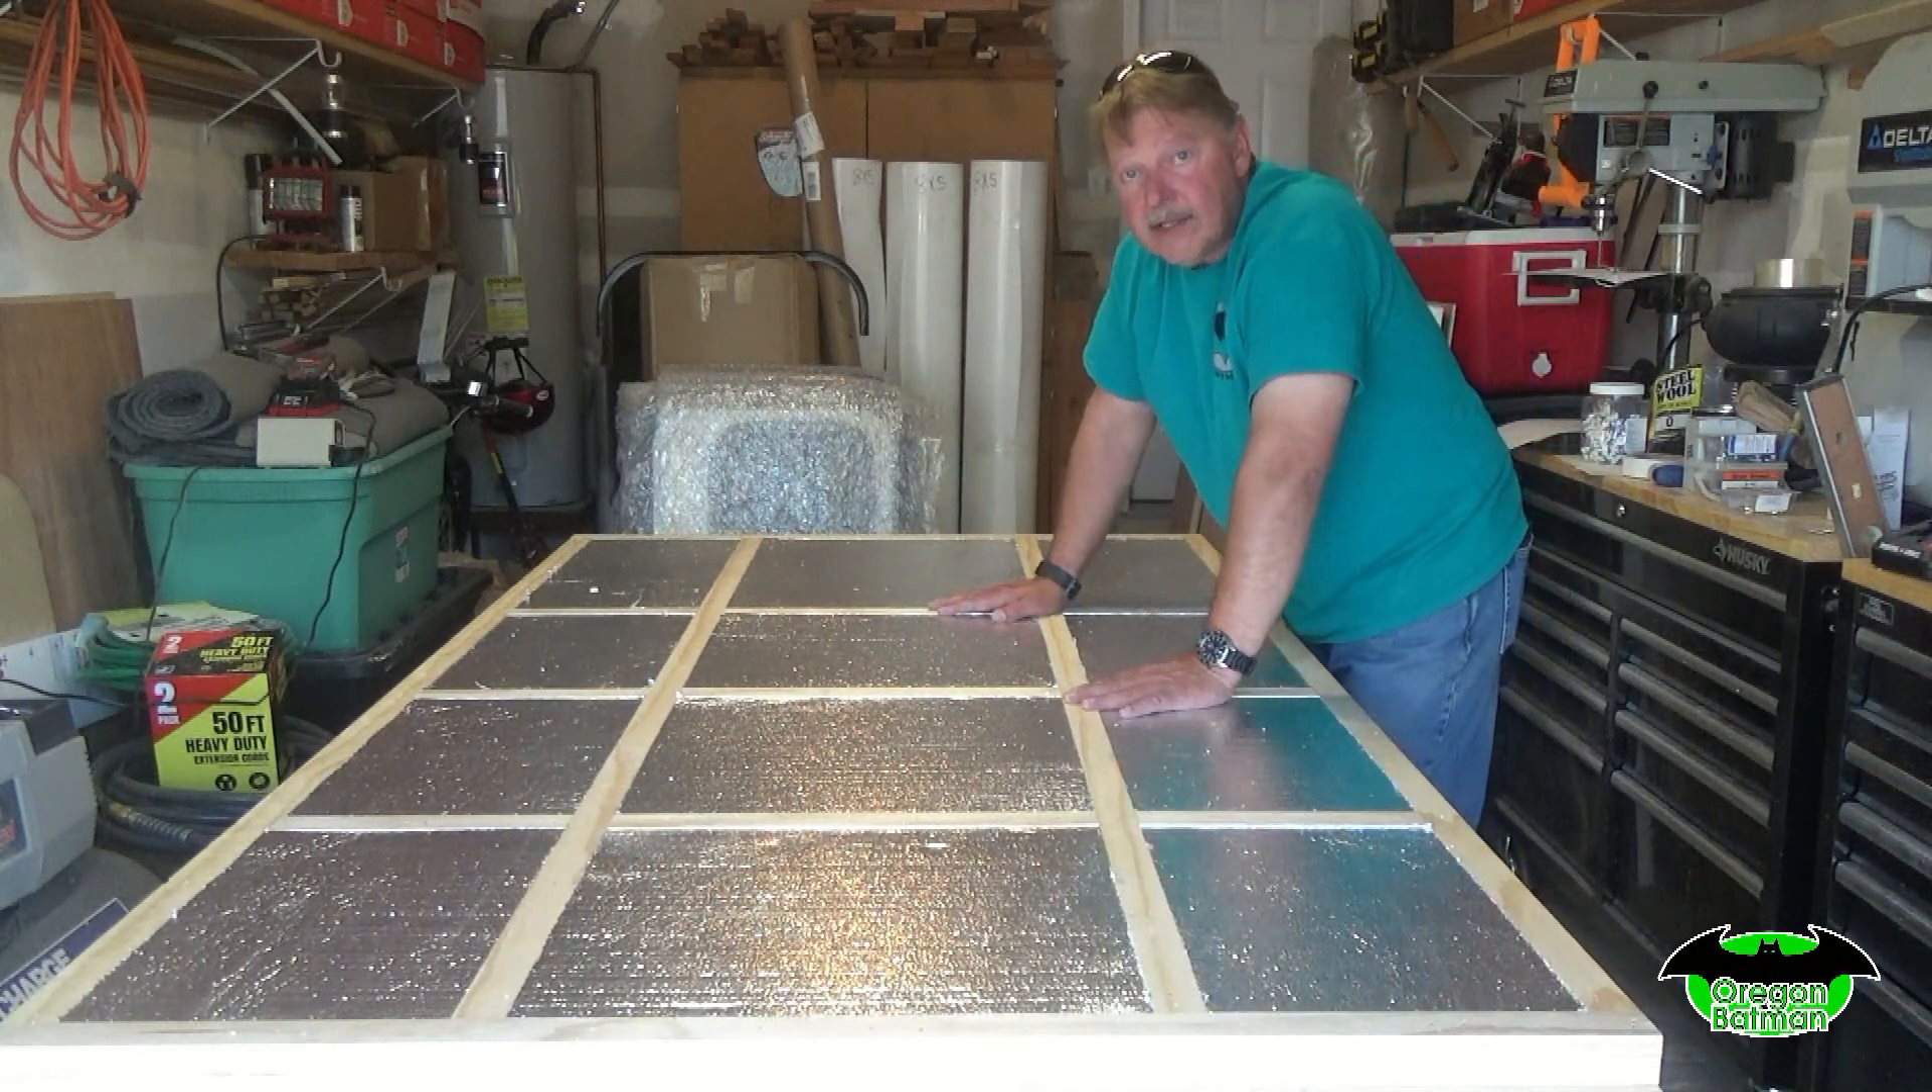We've got our framing in place according to our plans.